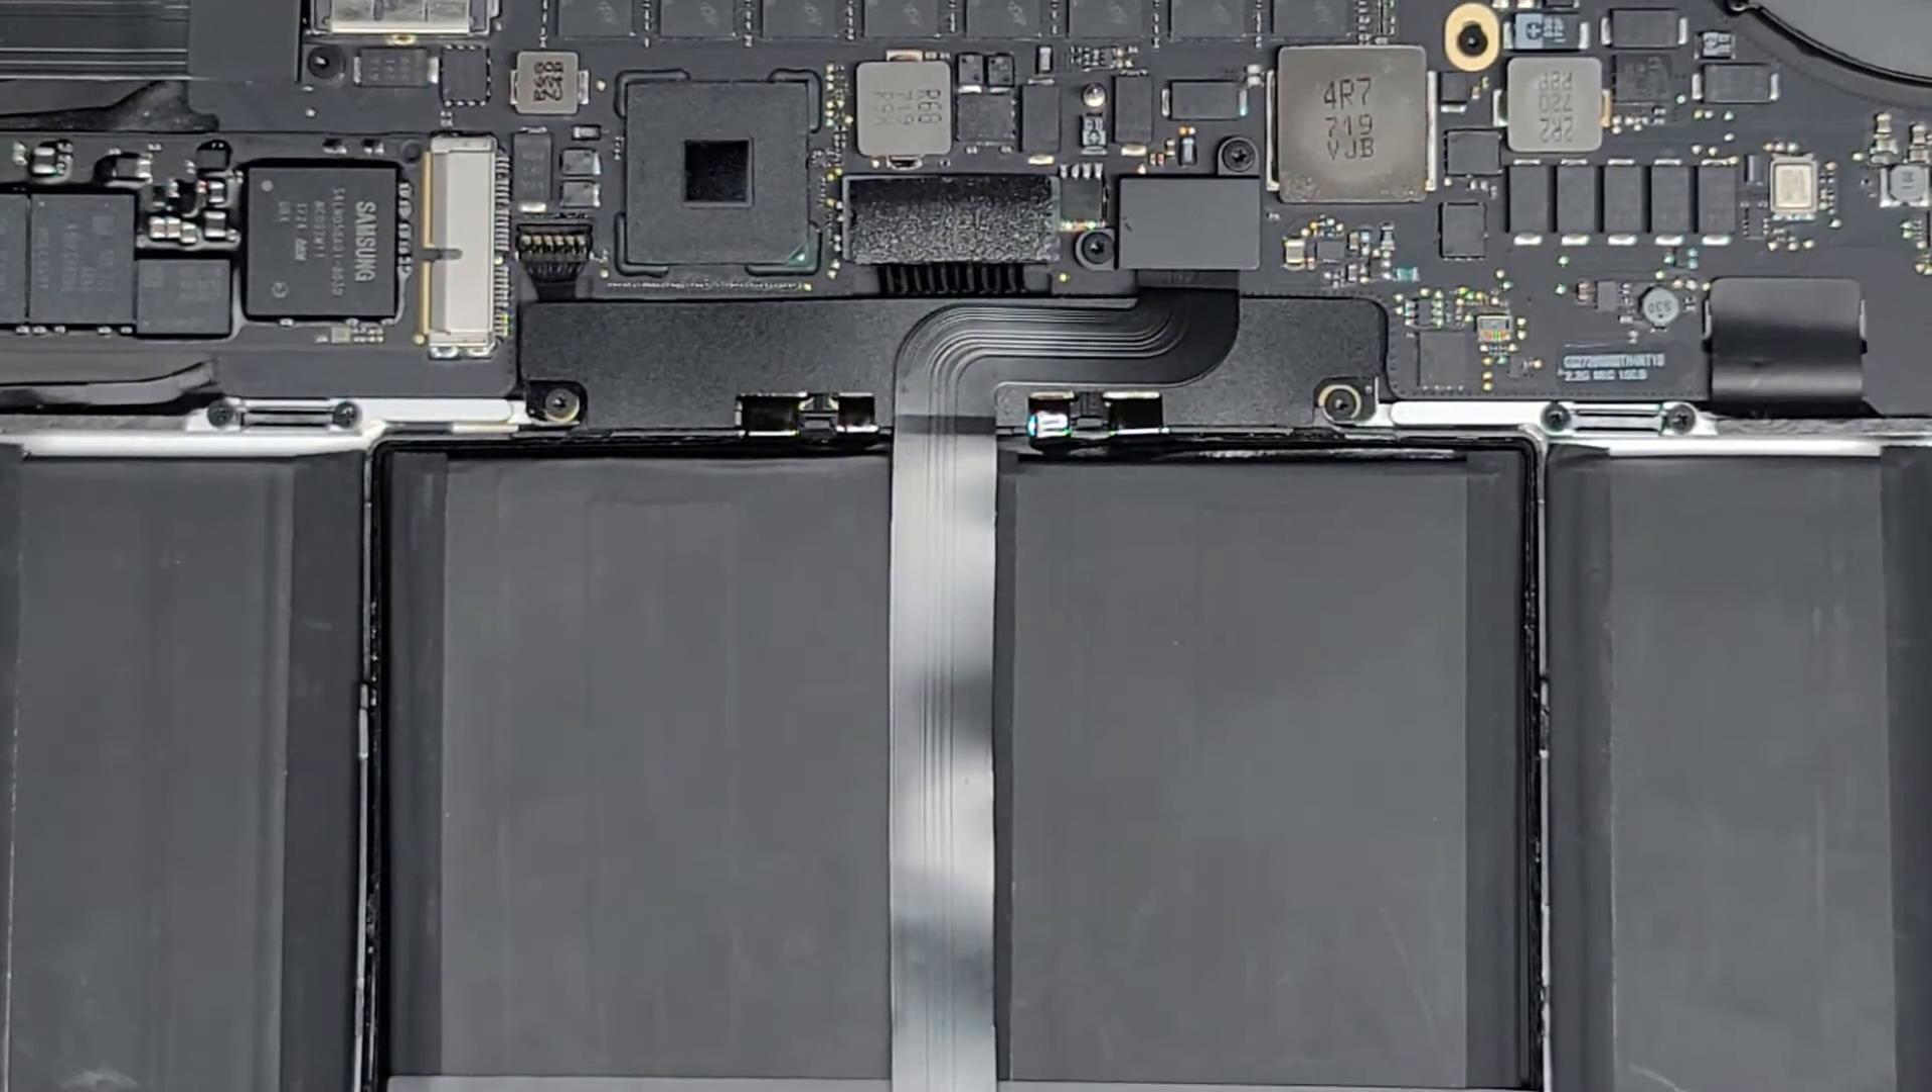Now we got the whole battery into place.